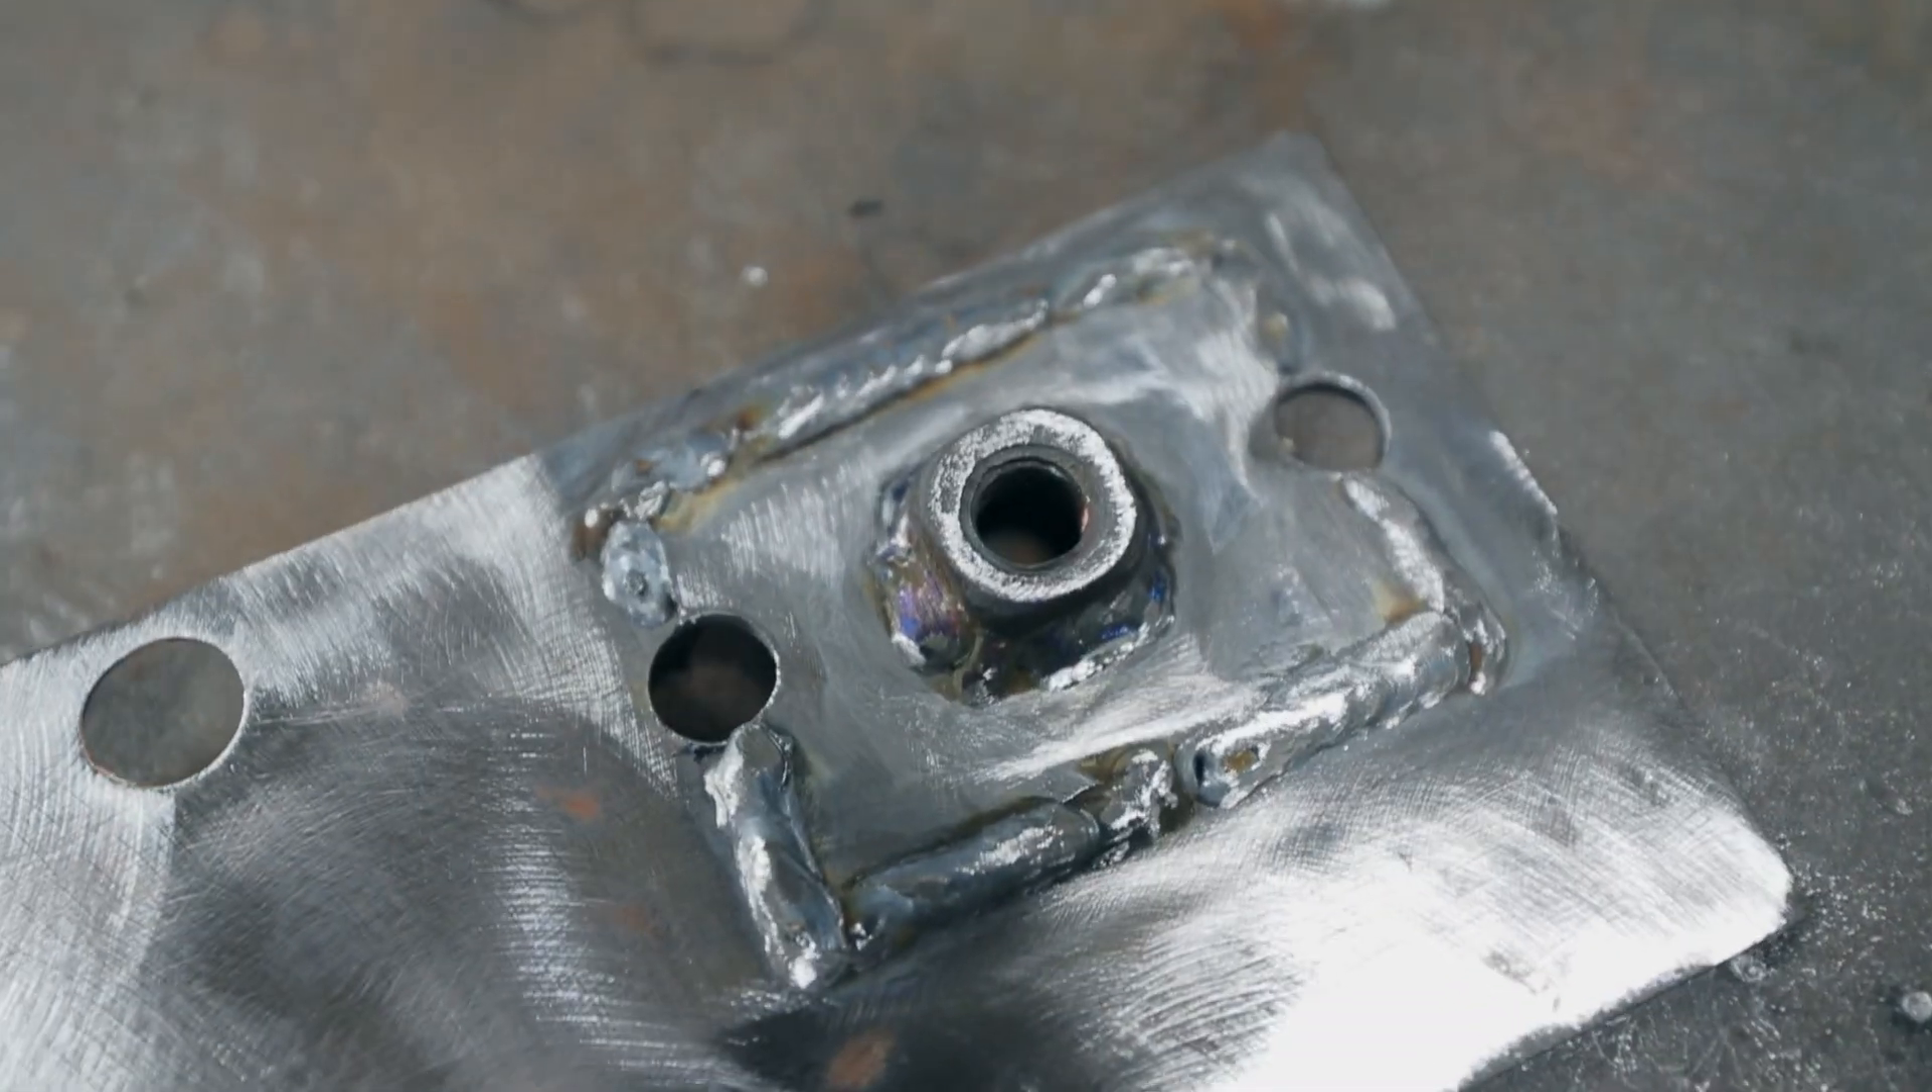I reused the same nut just welded it back in.